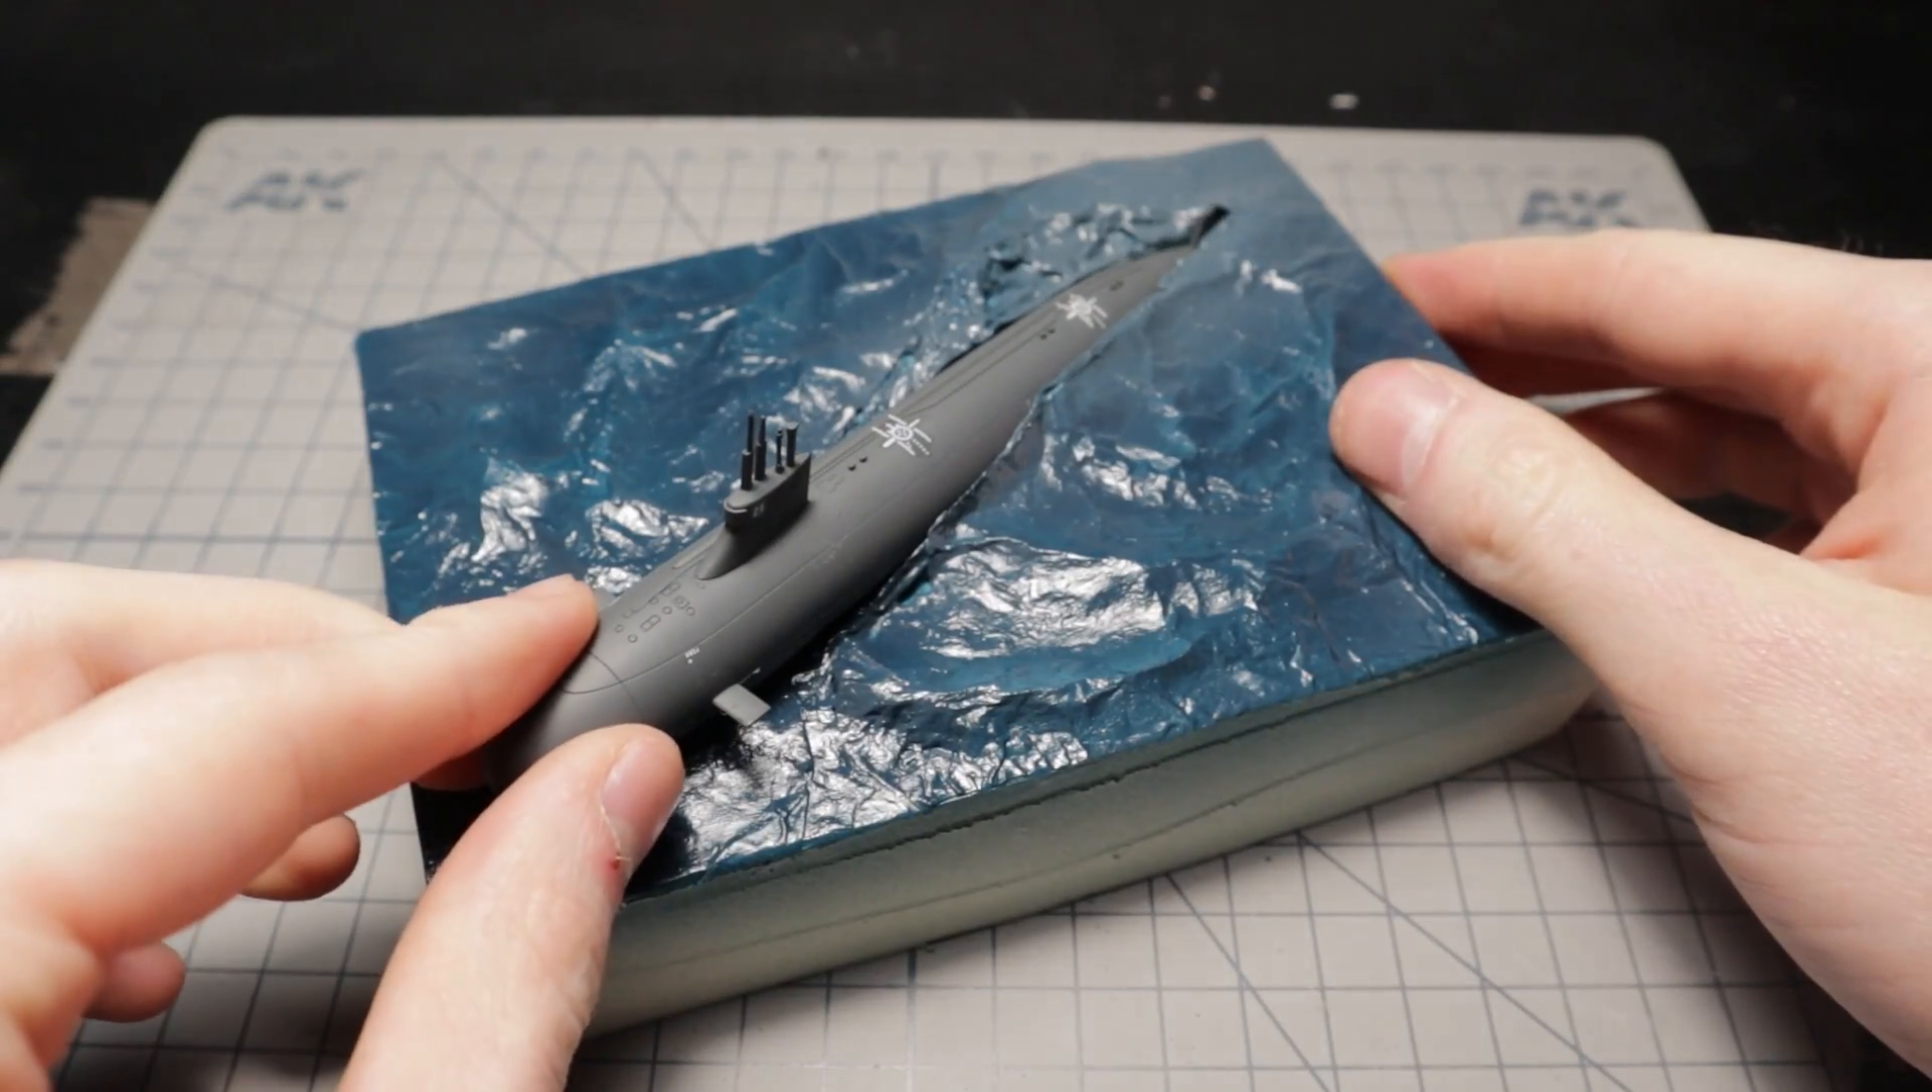I really like how it looks already and the sub still fits in perfectly.